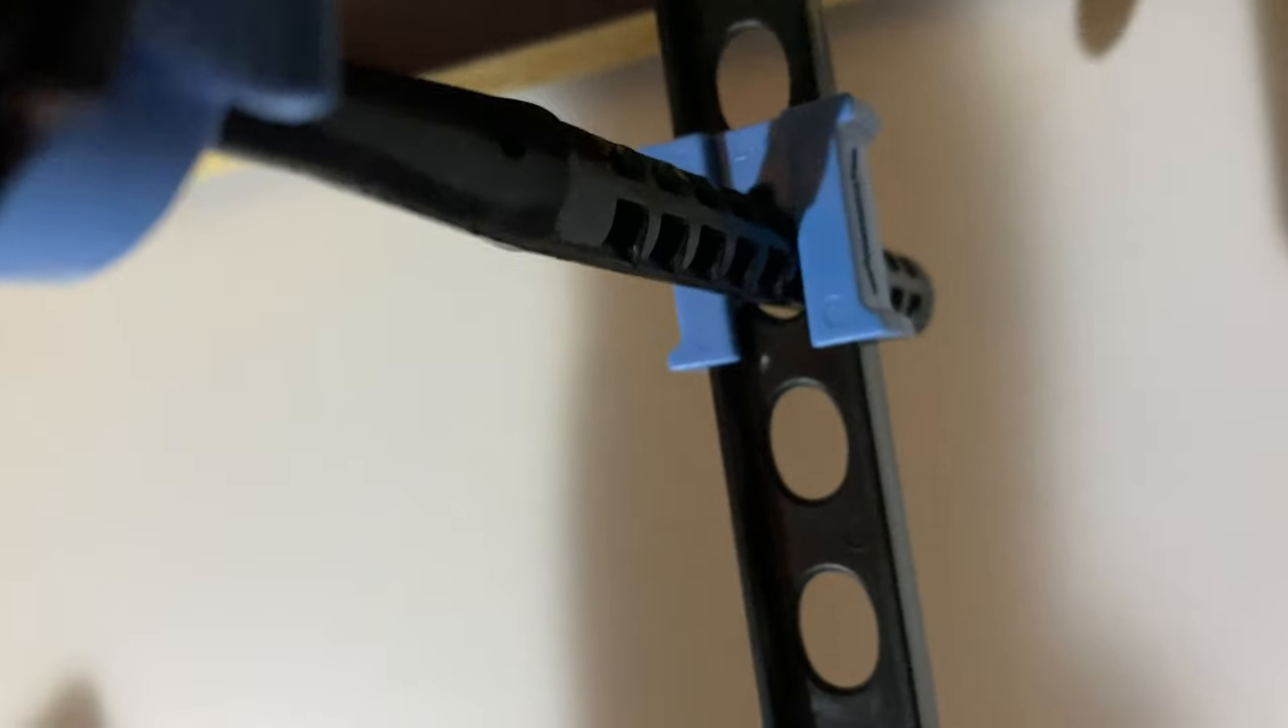That little rod just got inserted into that blue piece.